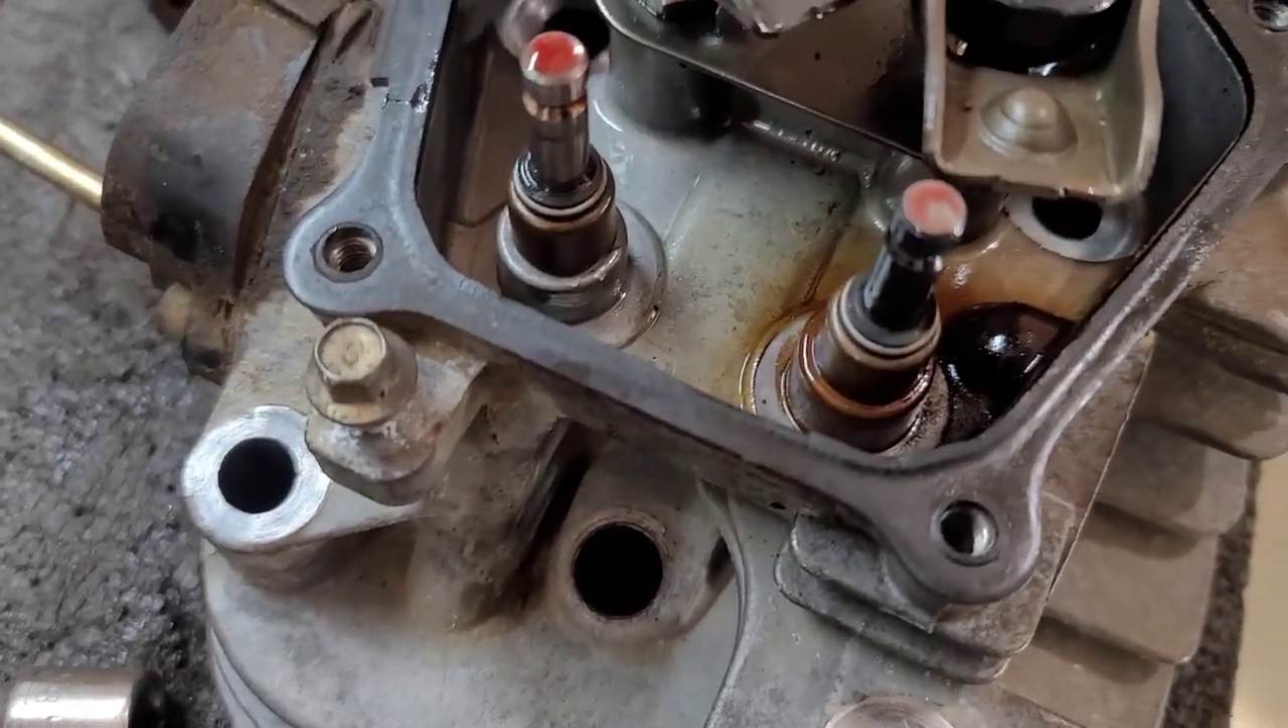As you can see, I have put on a valve stem seal on both the intake and the exhaust where there was not one on the exhaust before.